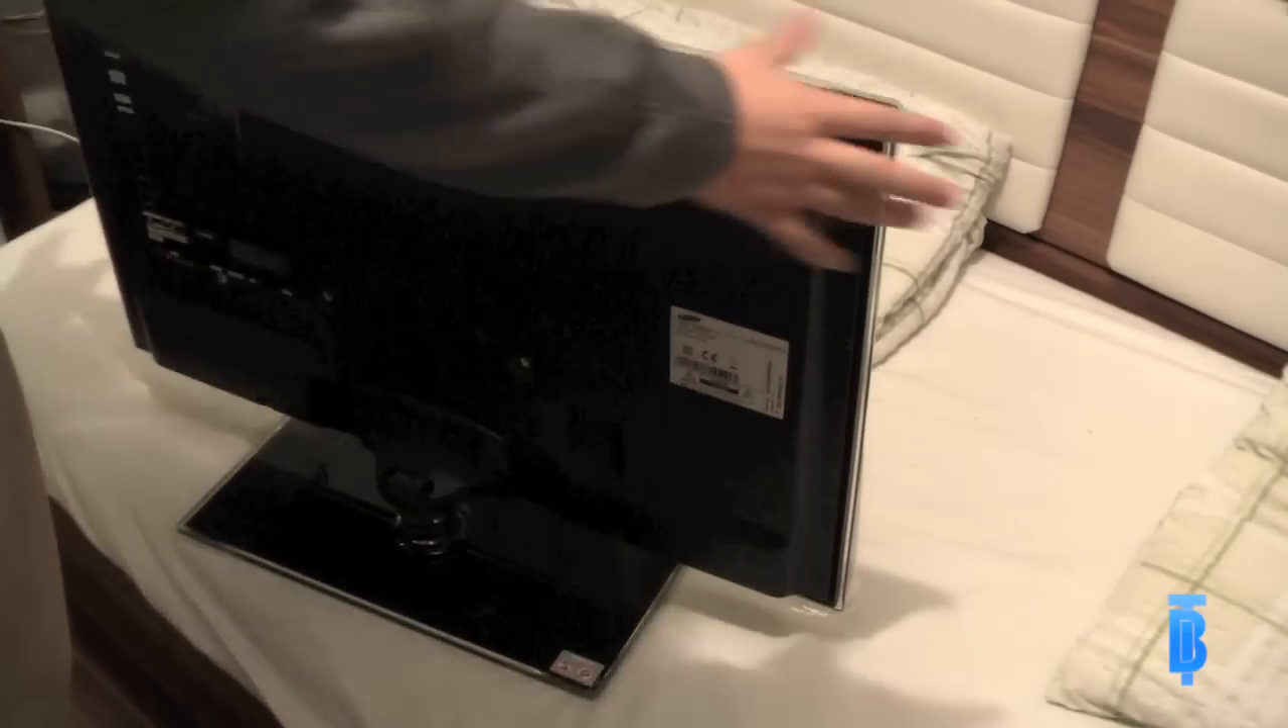So, ich habe jetzt den Standfuß und alles eingebaut, drangebaut, zusammengebaut, wie man es sagen will.